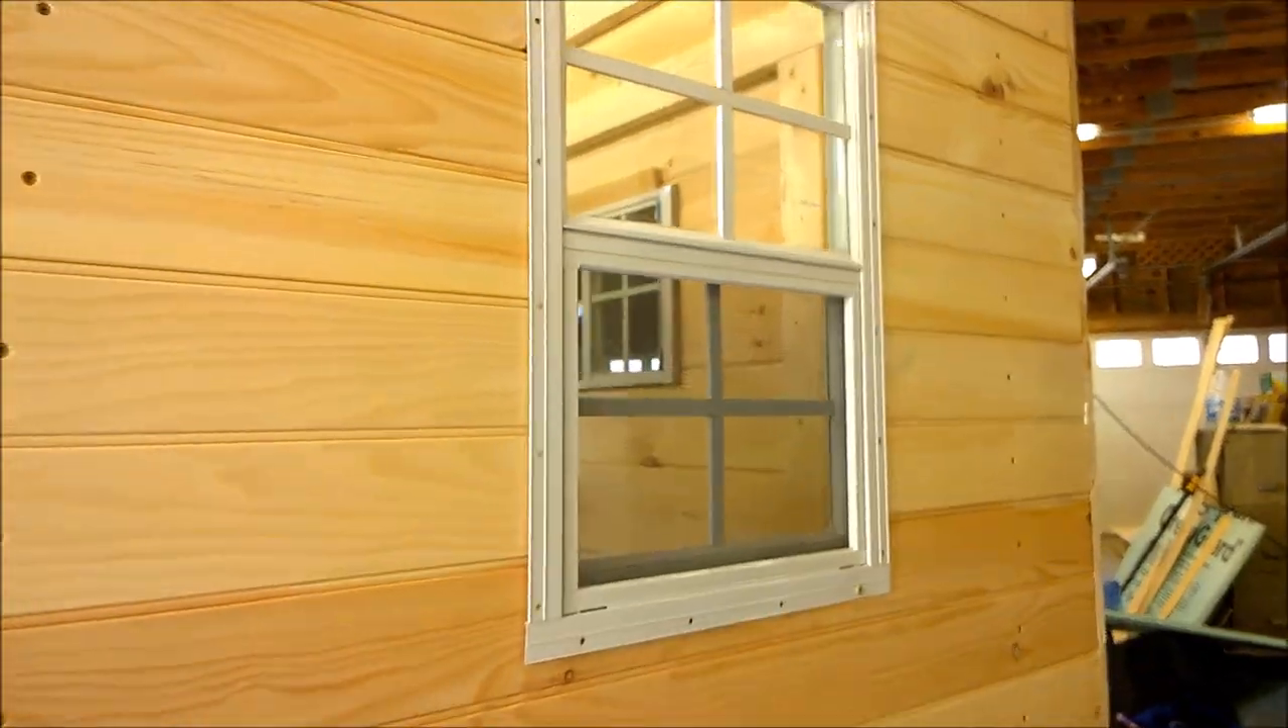That's the first window dropped in. That fit really, really well.